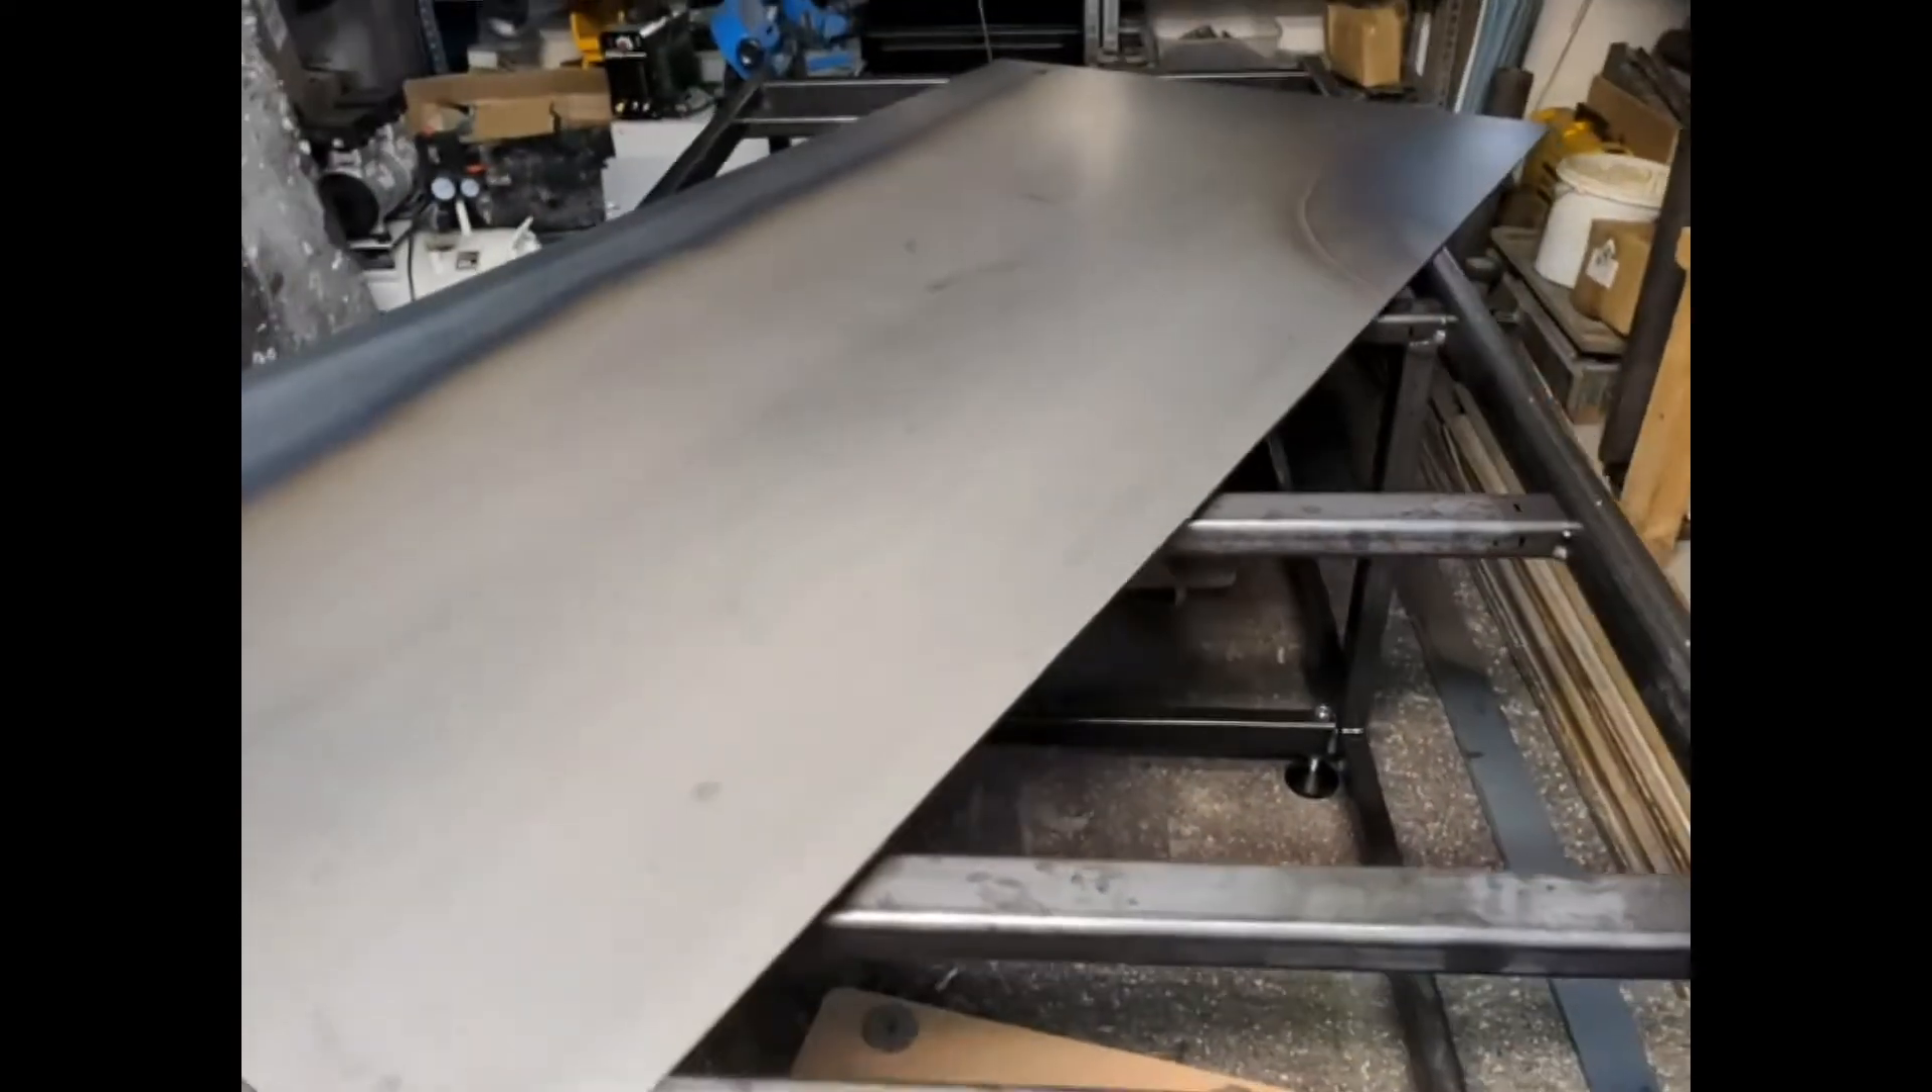Die bodenplatte für das wasserbecken liegt jetzt schon mal hier so quer drauf.